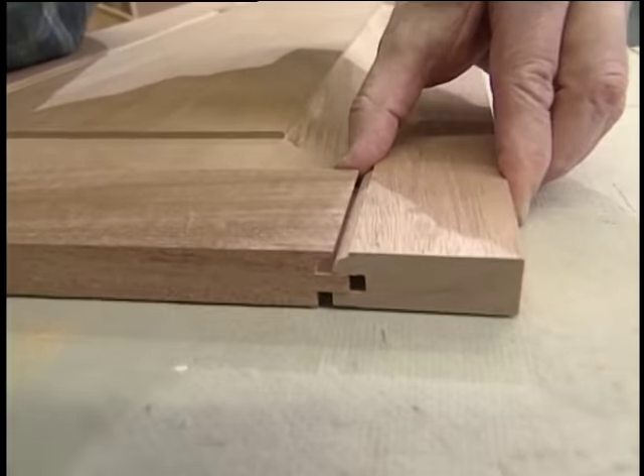We can see how this cope joint meets the groove.